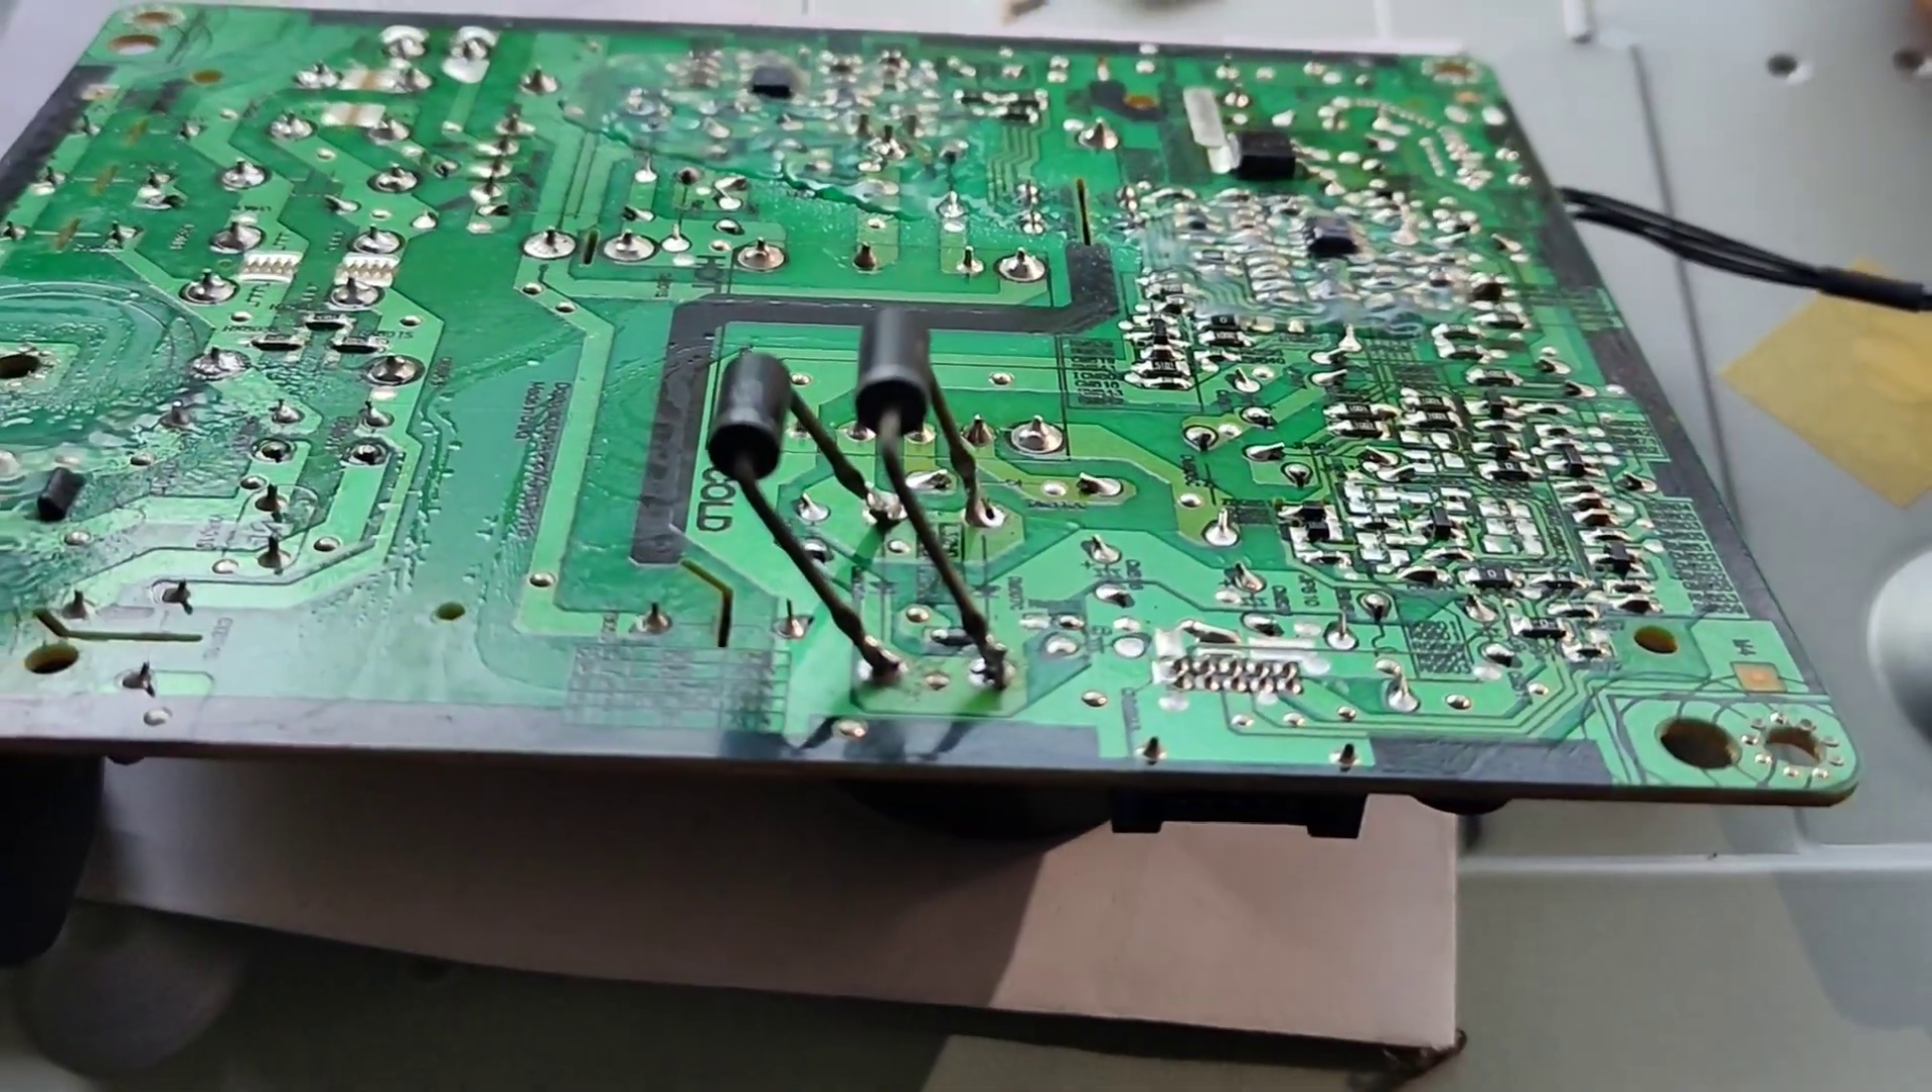तो friends यहां पर हमने दो rectifier लगा दिया है।